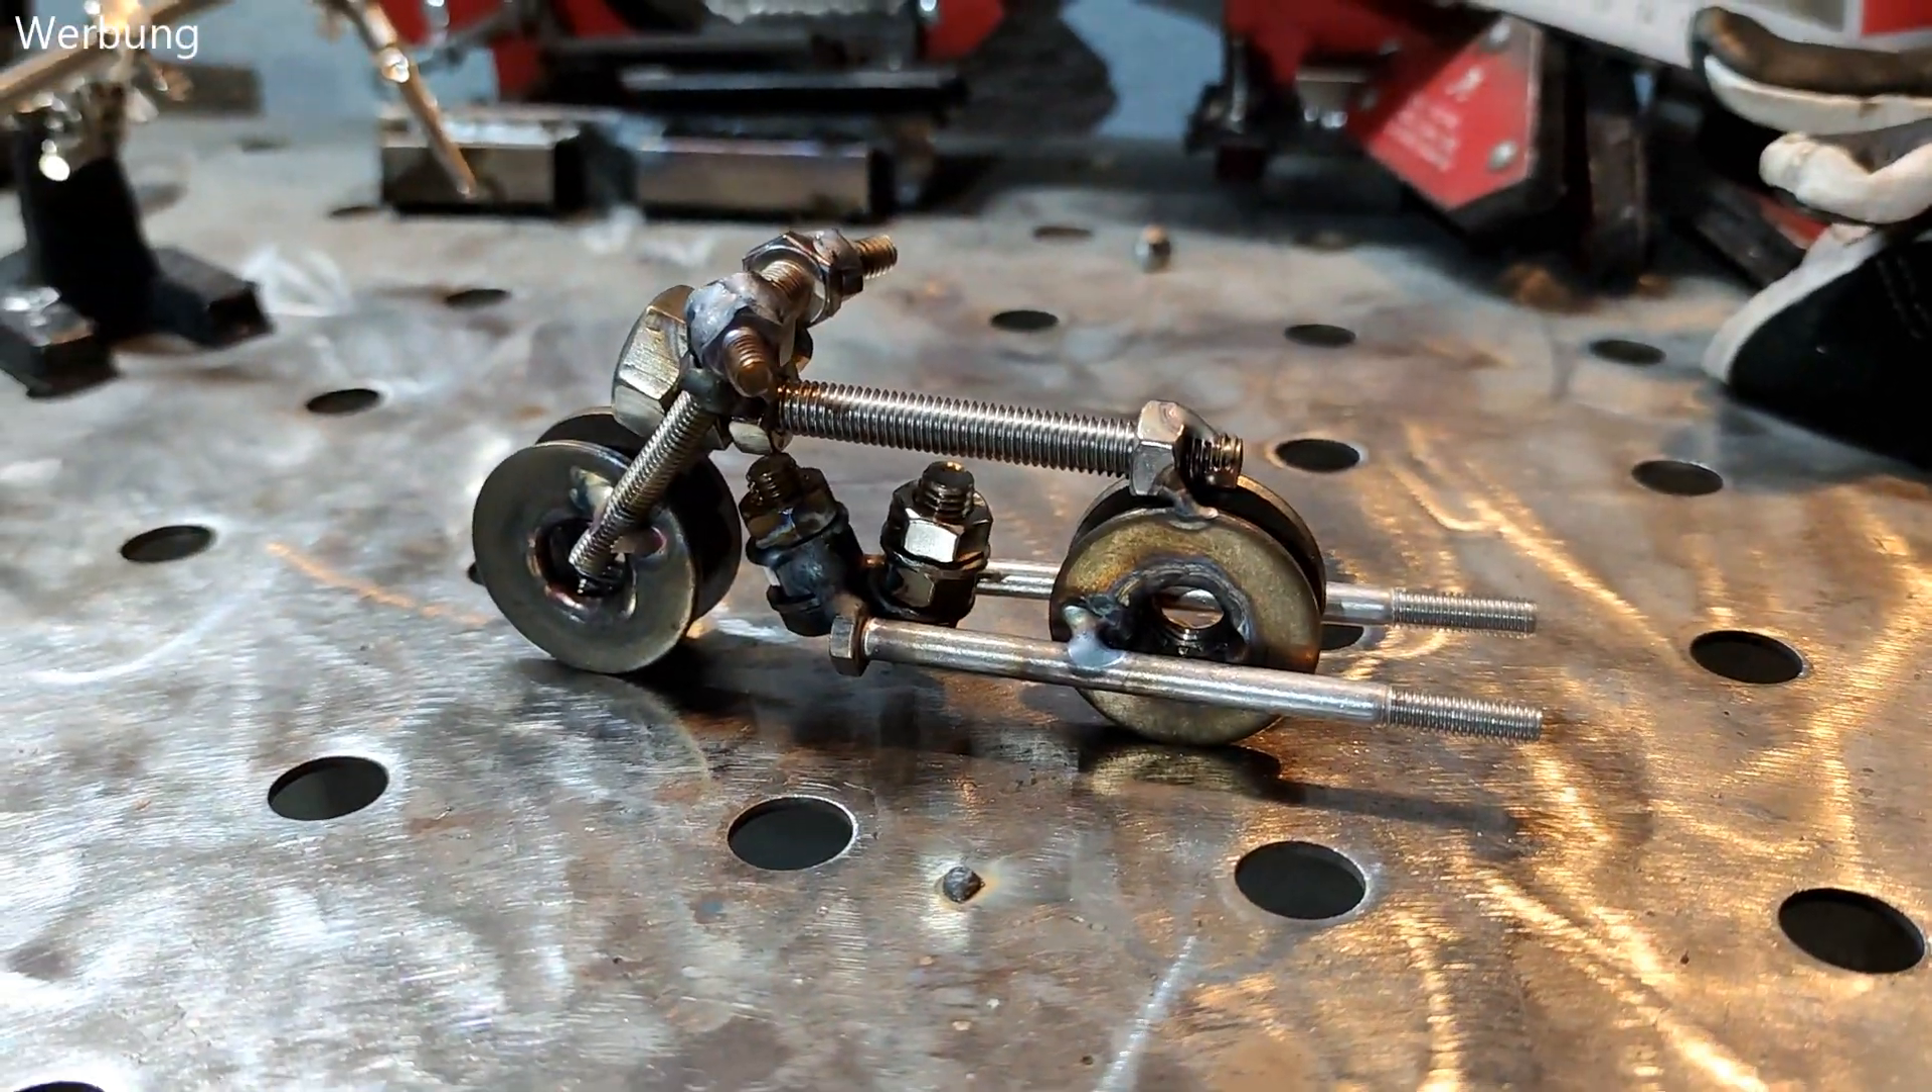Ja, ich würde sagen, es fehlen noch Sitz und Tank und dann haben wir es eigentlich schon fast.